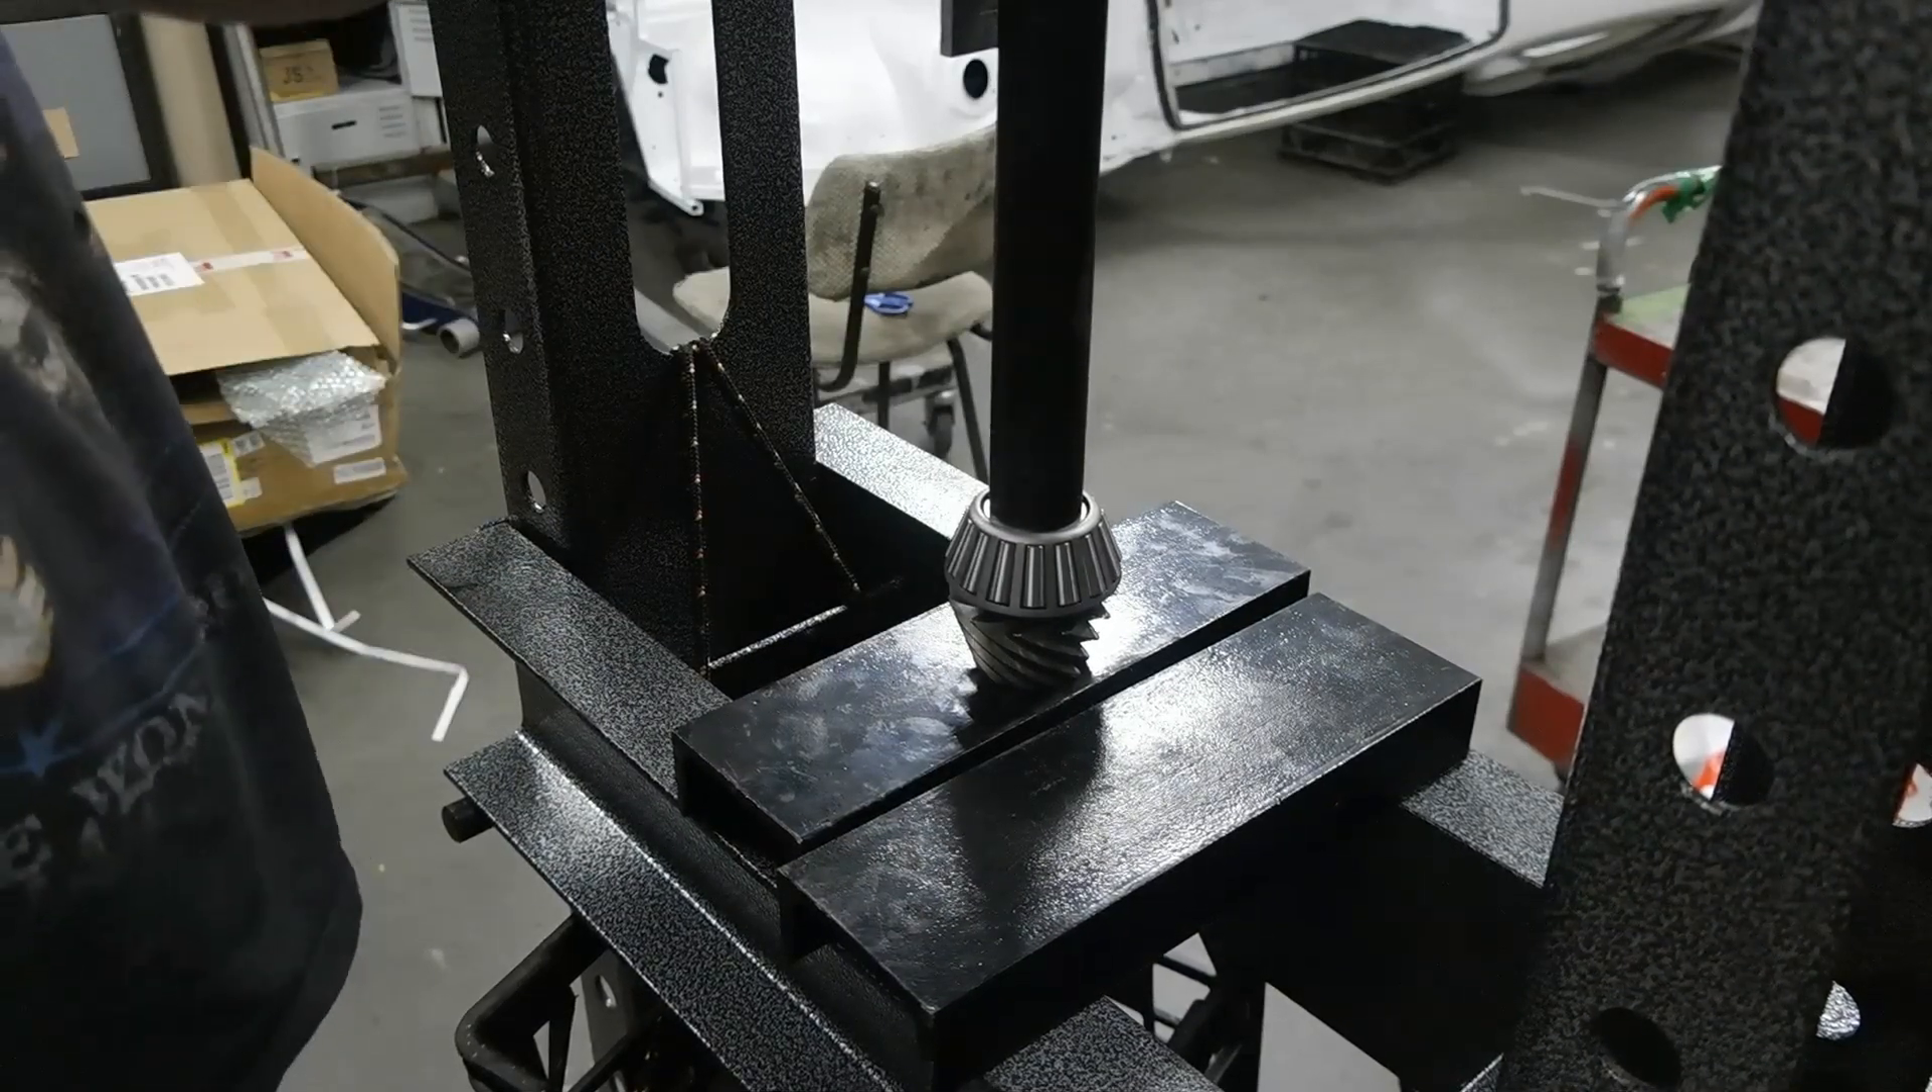And we're on. That's the first bearing installed.